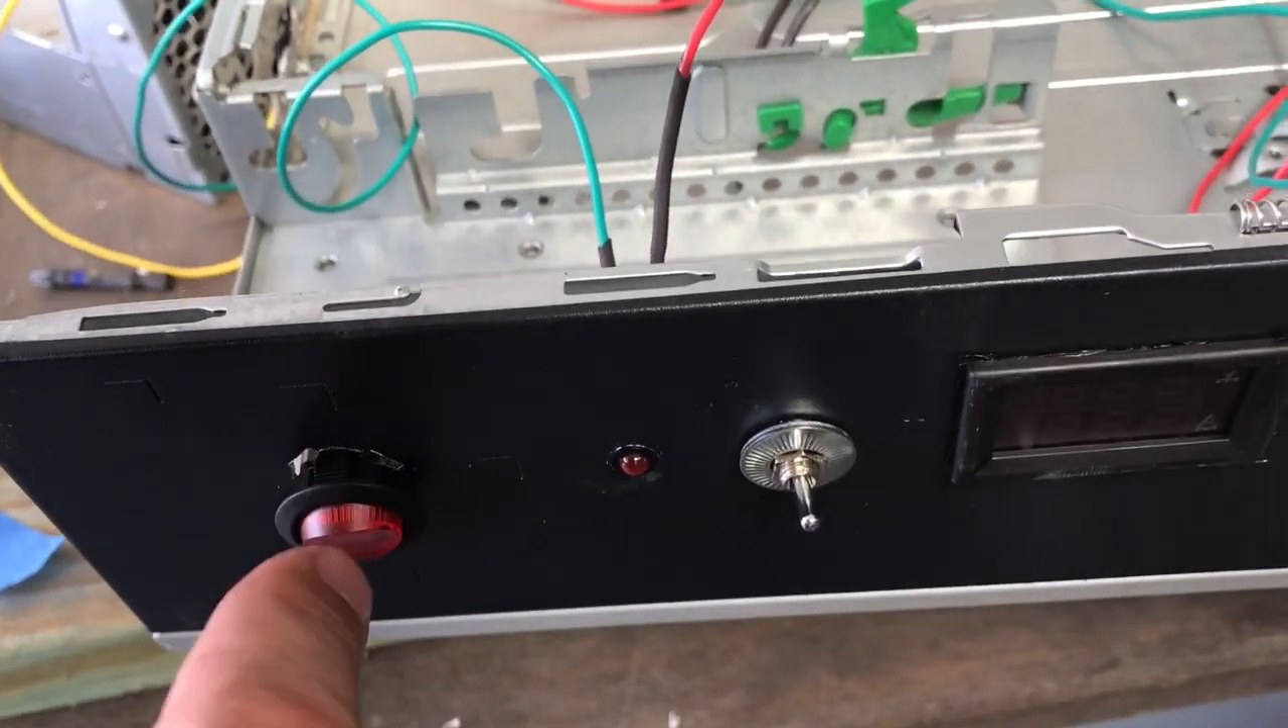This is going to be our on and off switch i haven't pushed that in properly yet.